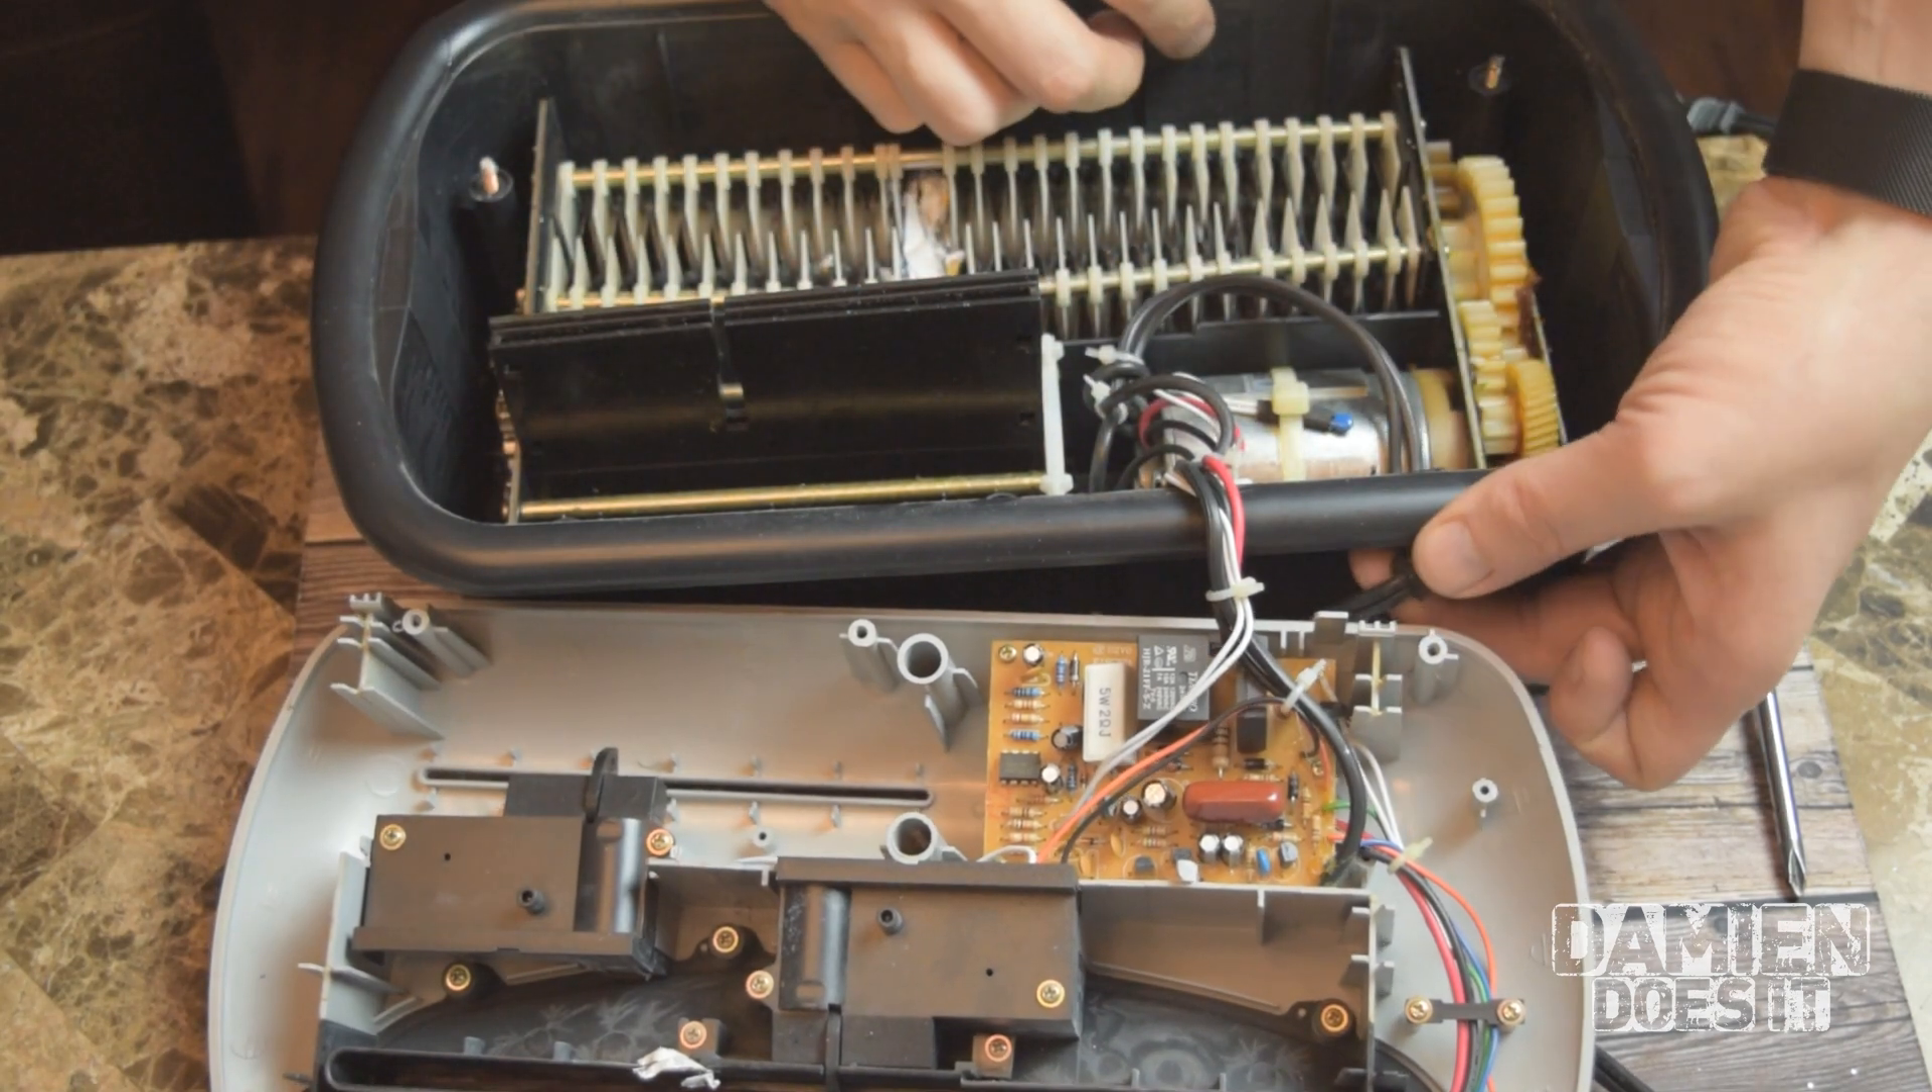Okay, so I've got the cover off, I've got the main controls off.